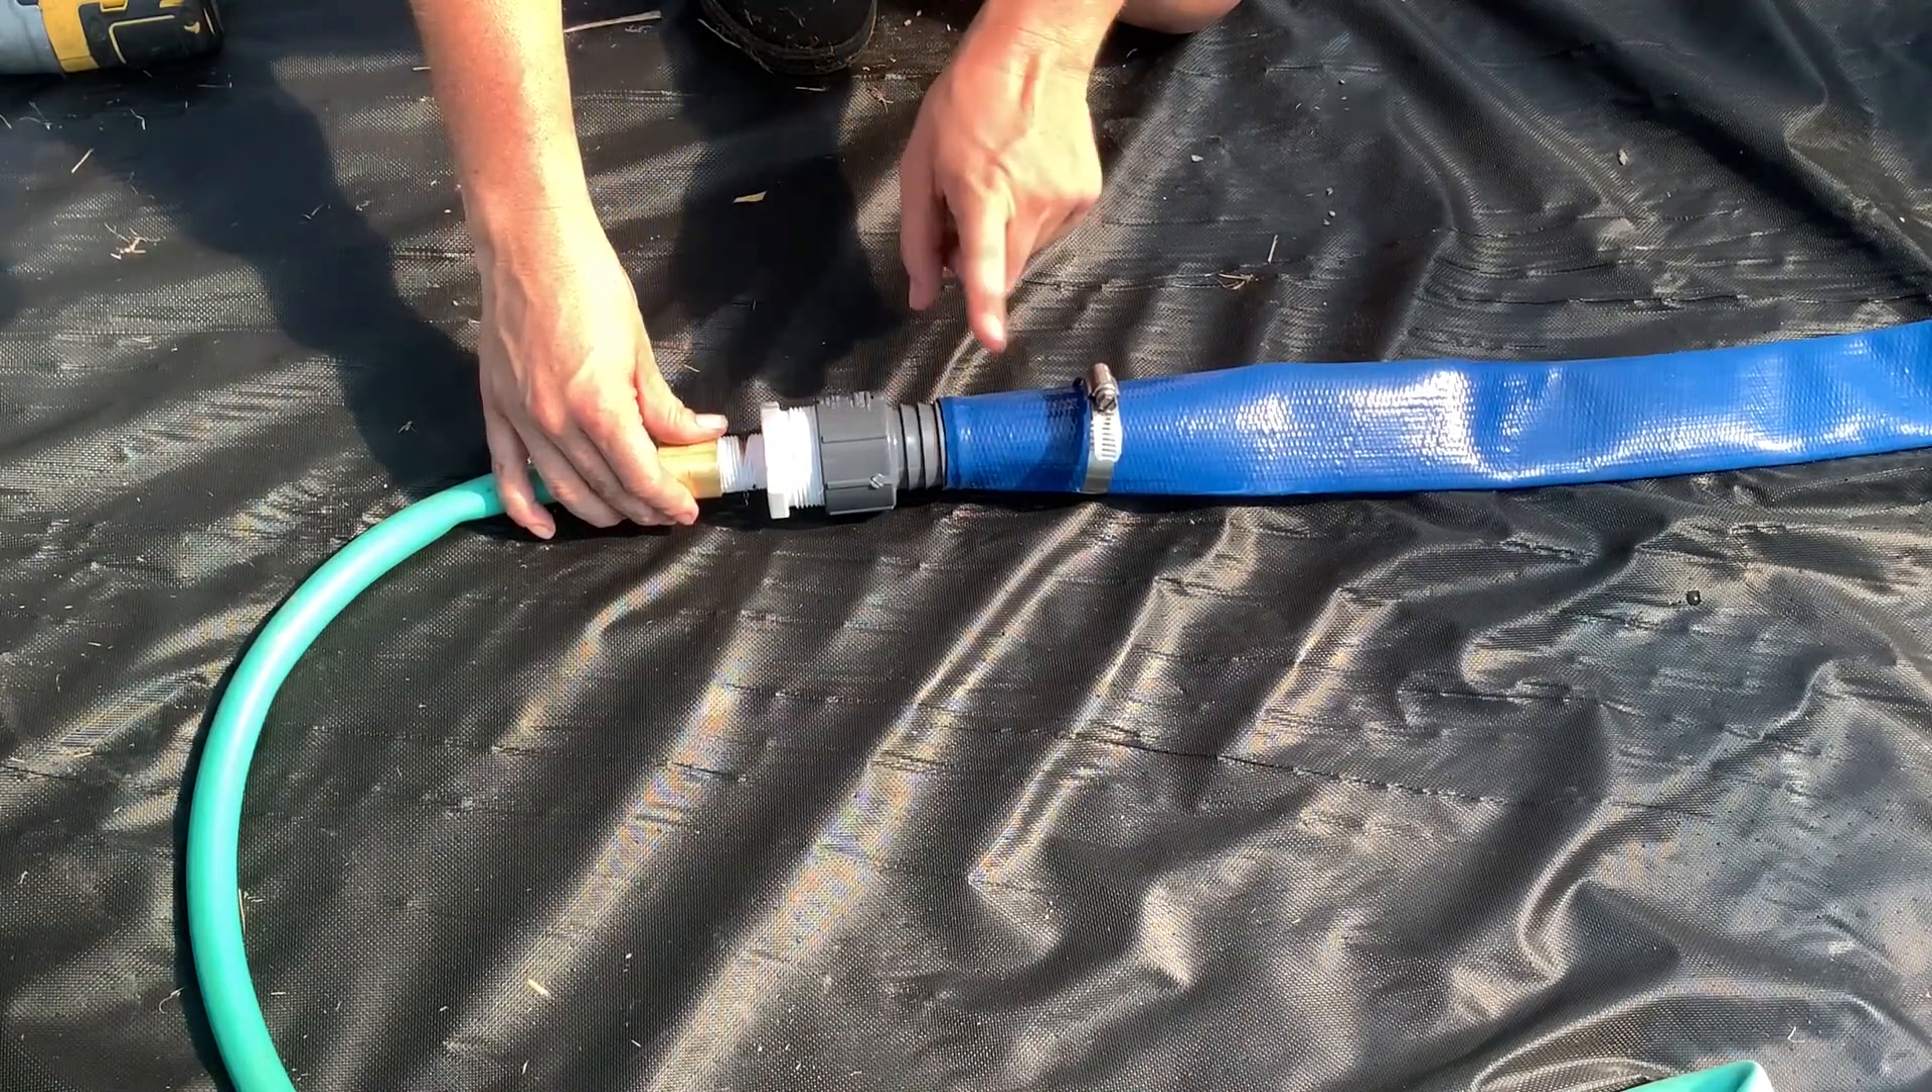As you see, the insert adapter is not fully touching the lay flat all the way up to the top here.